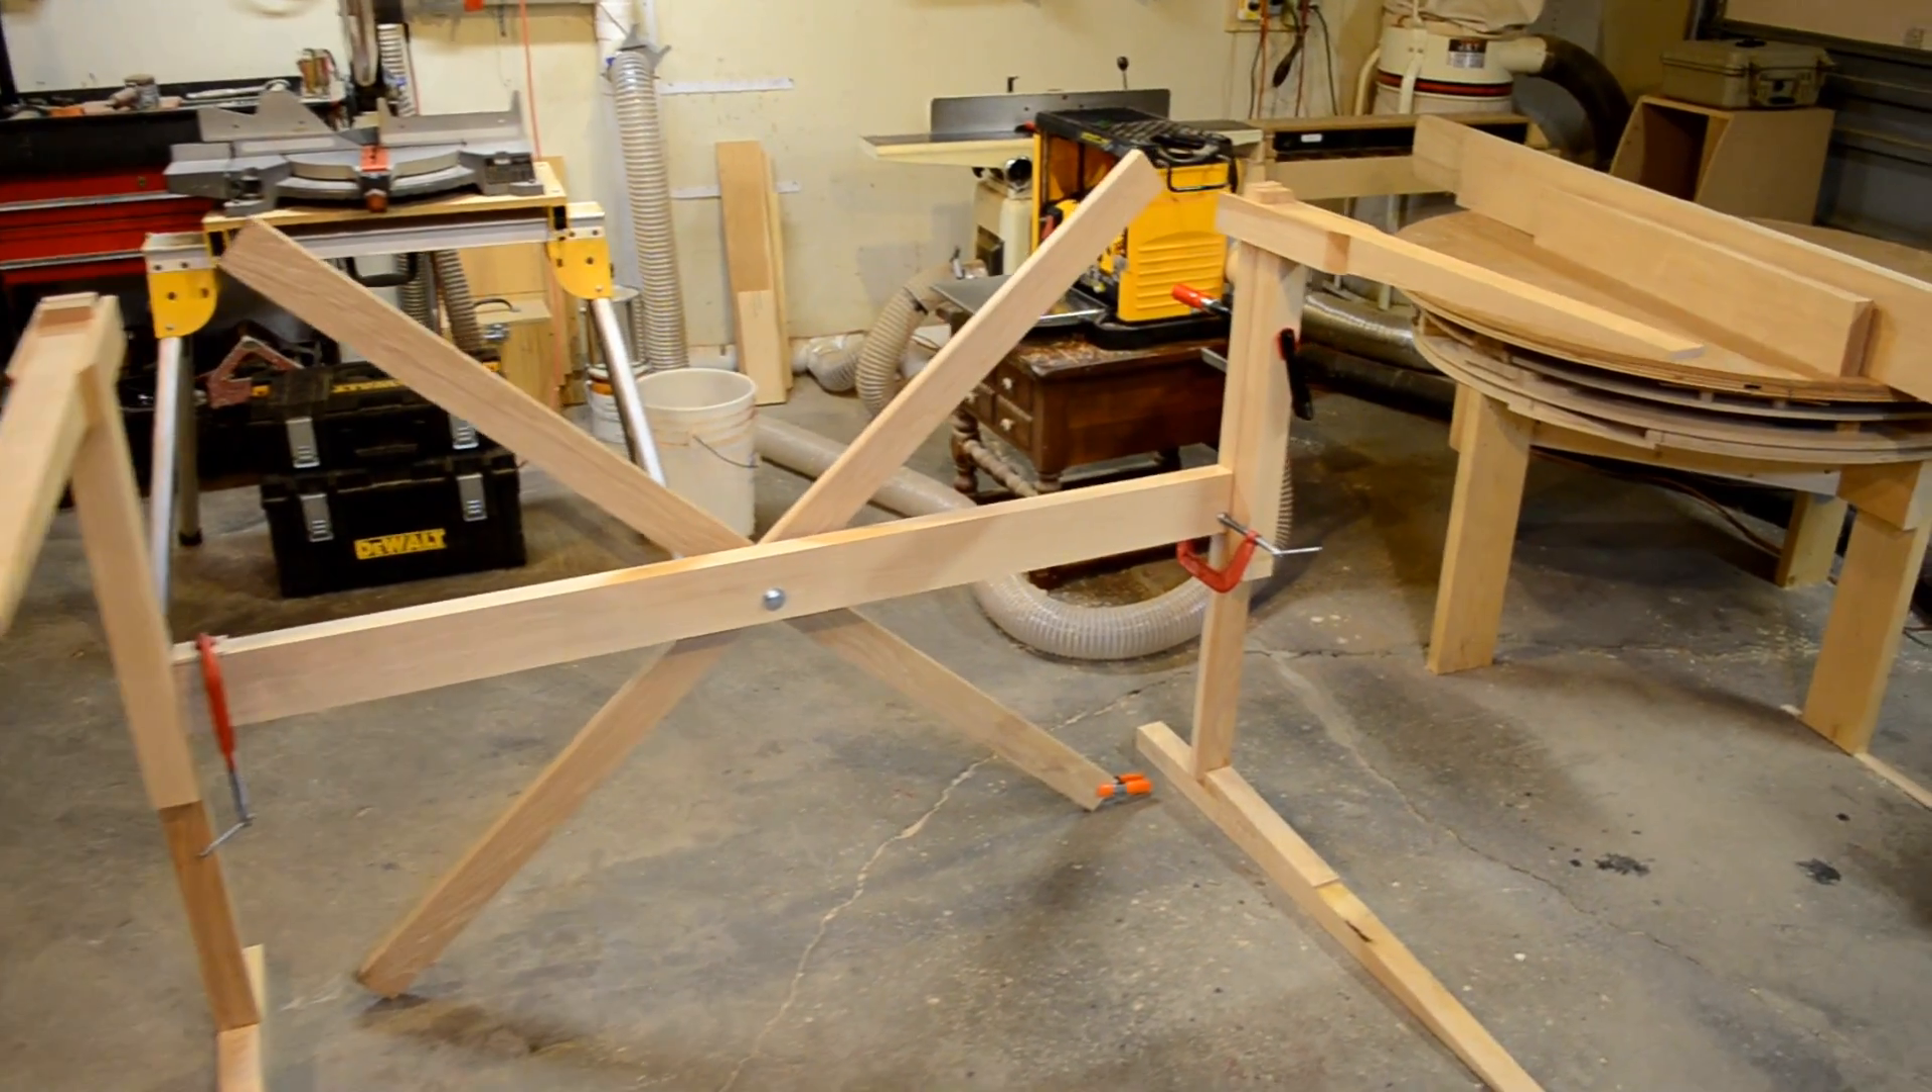I'll first note that while the major pieces are built and assembled, they're not actually attached with fasteners so we've got clamps holding everything together.